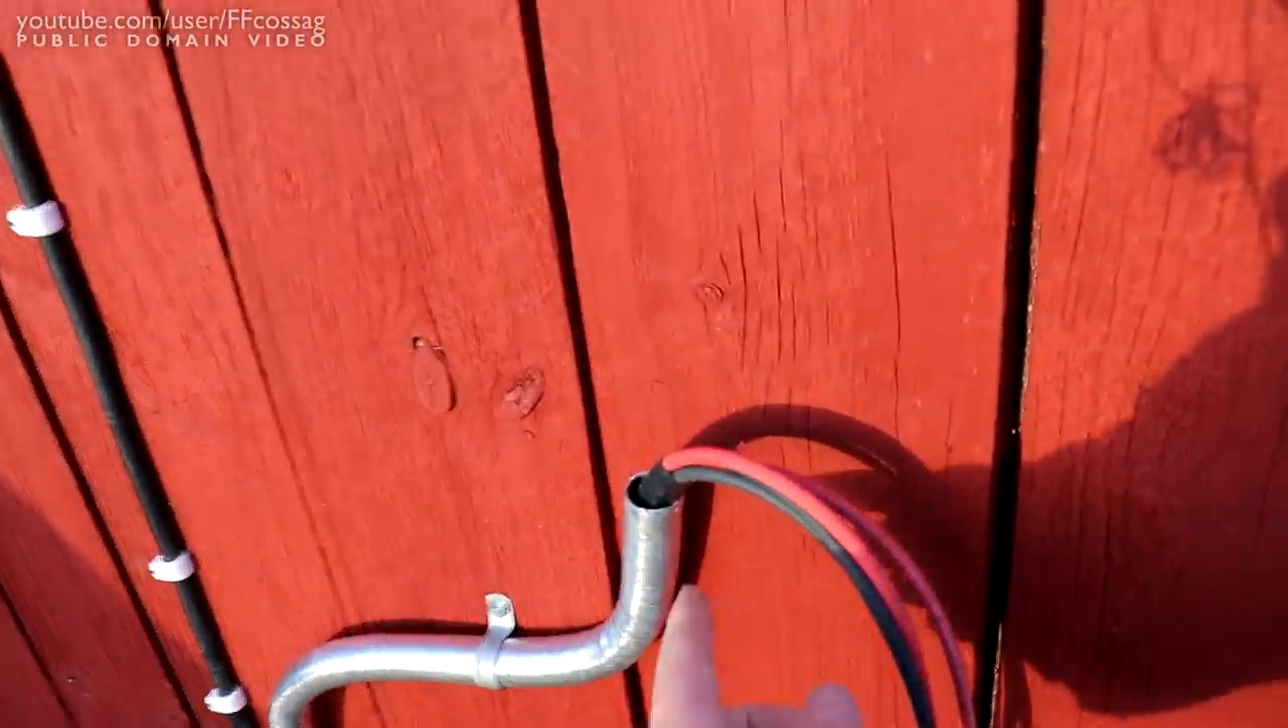So I have mounted my, well, mostly mounted my very homemade S -bend to the wall there.